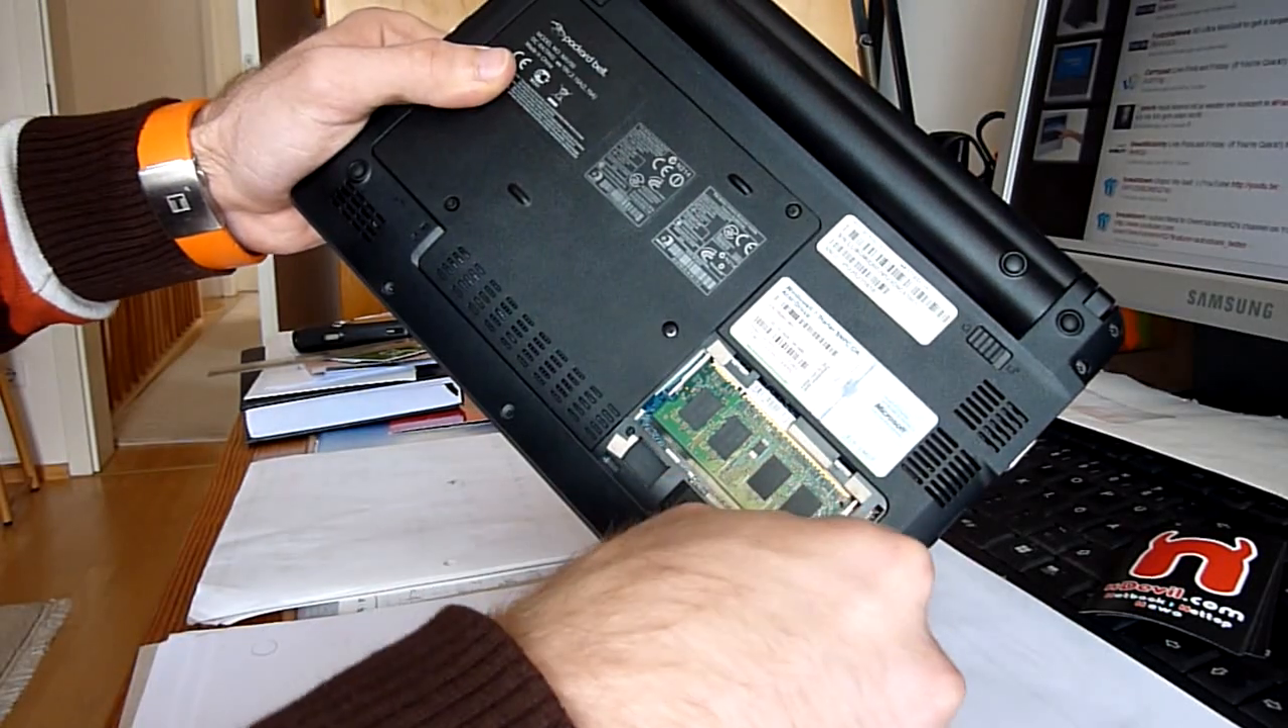You can already see we have the RAM stick inside.